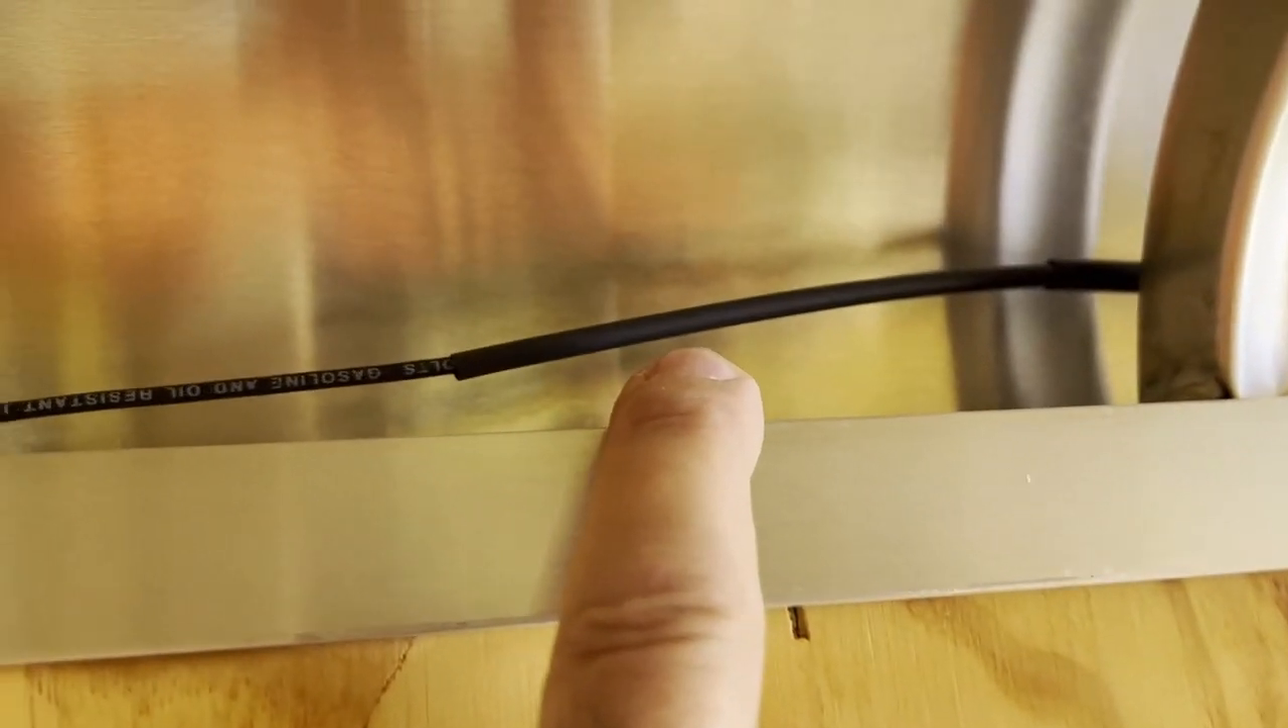And I already pre-placed the shrink tube wrapping here to slide over and shrink over the joint when done.